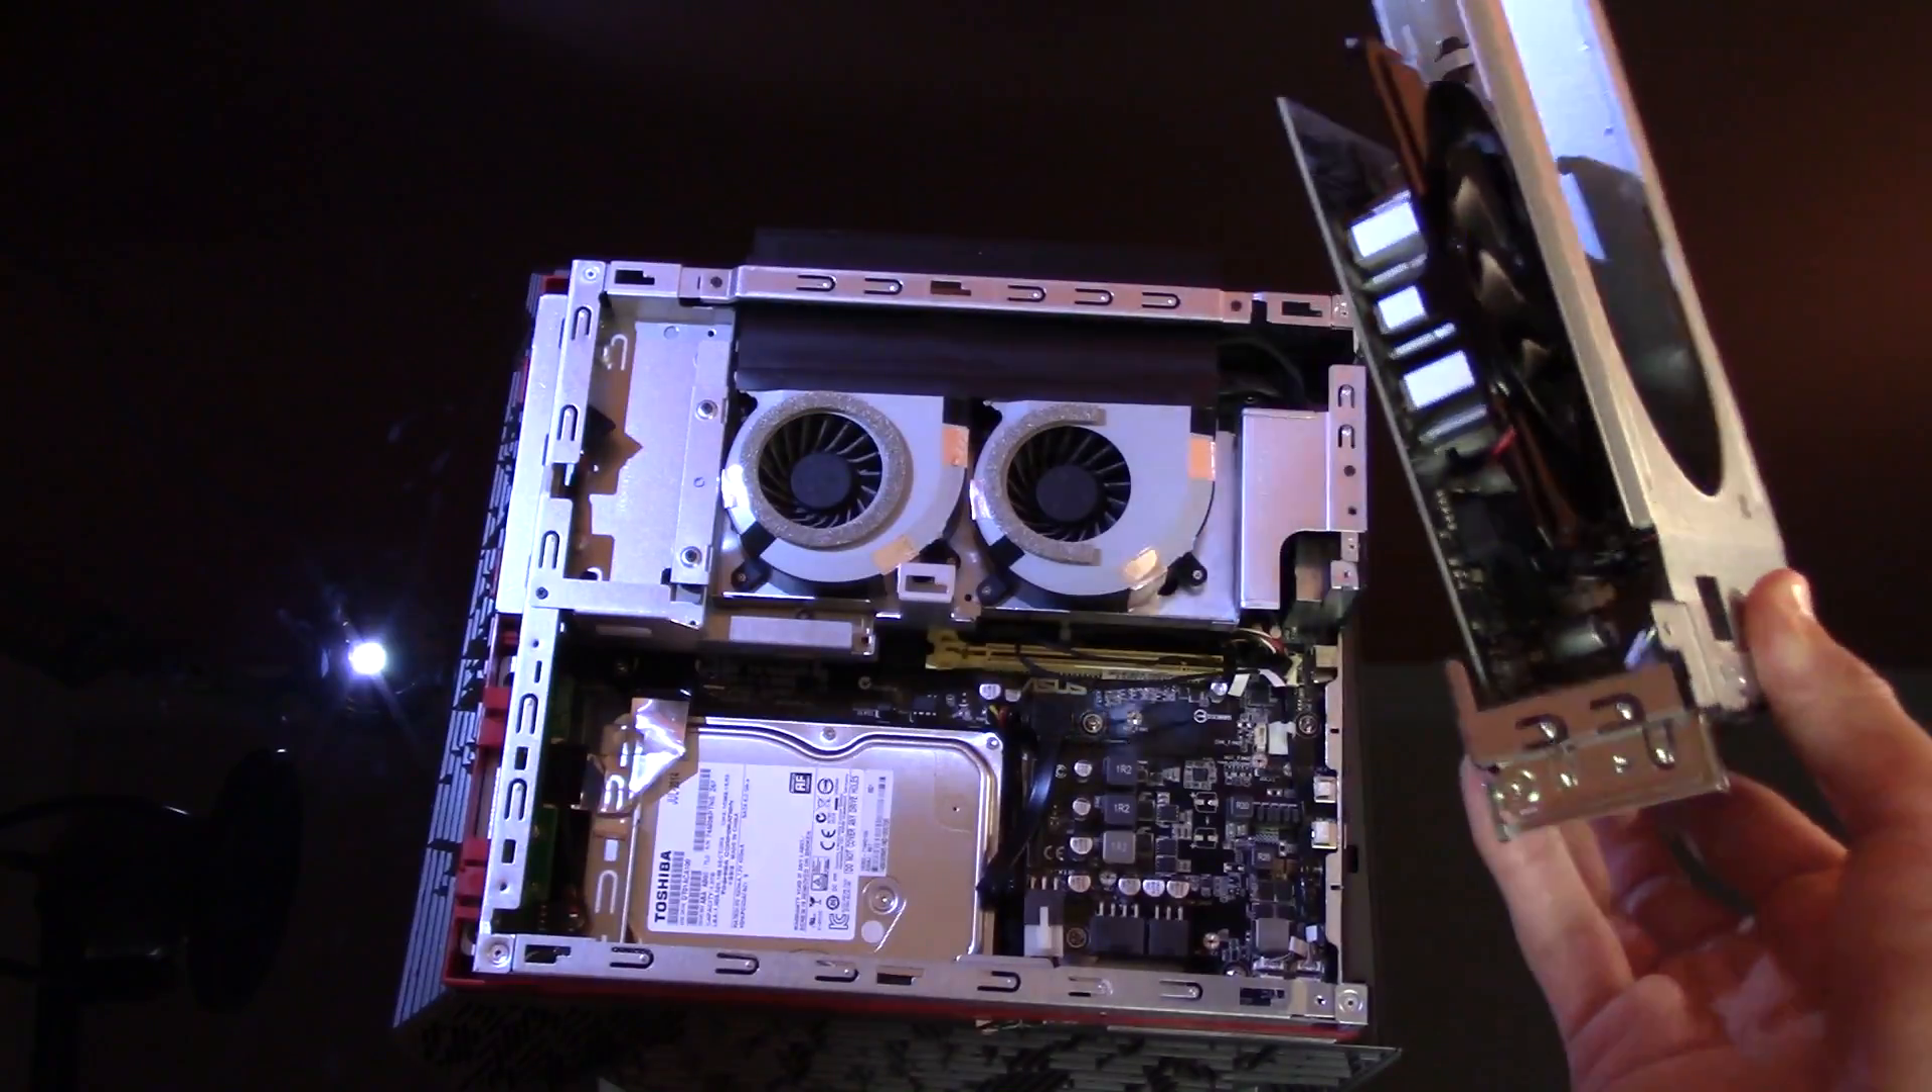Now we have the actual tray out that holds the graphics card.